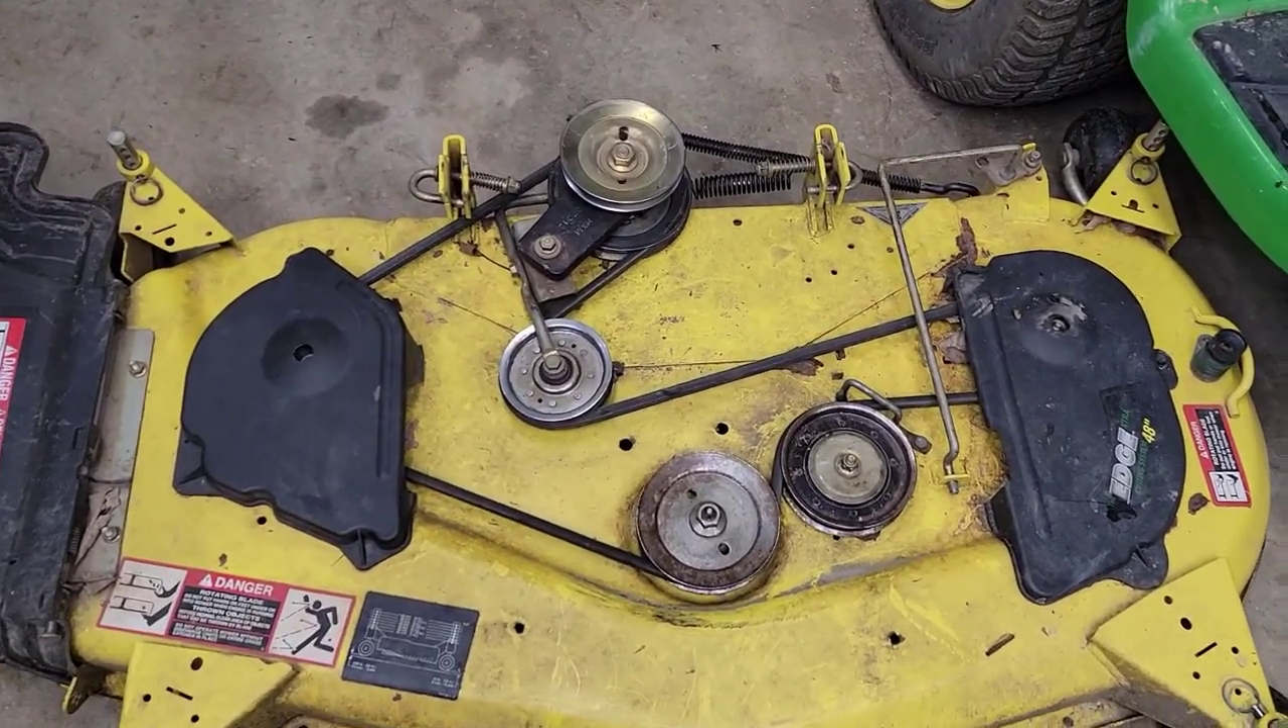Okay, so this is what your deck looks like with the belt installed.